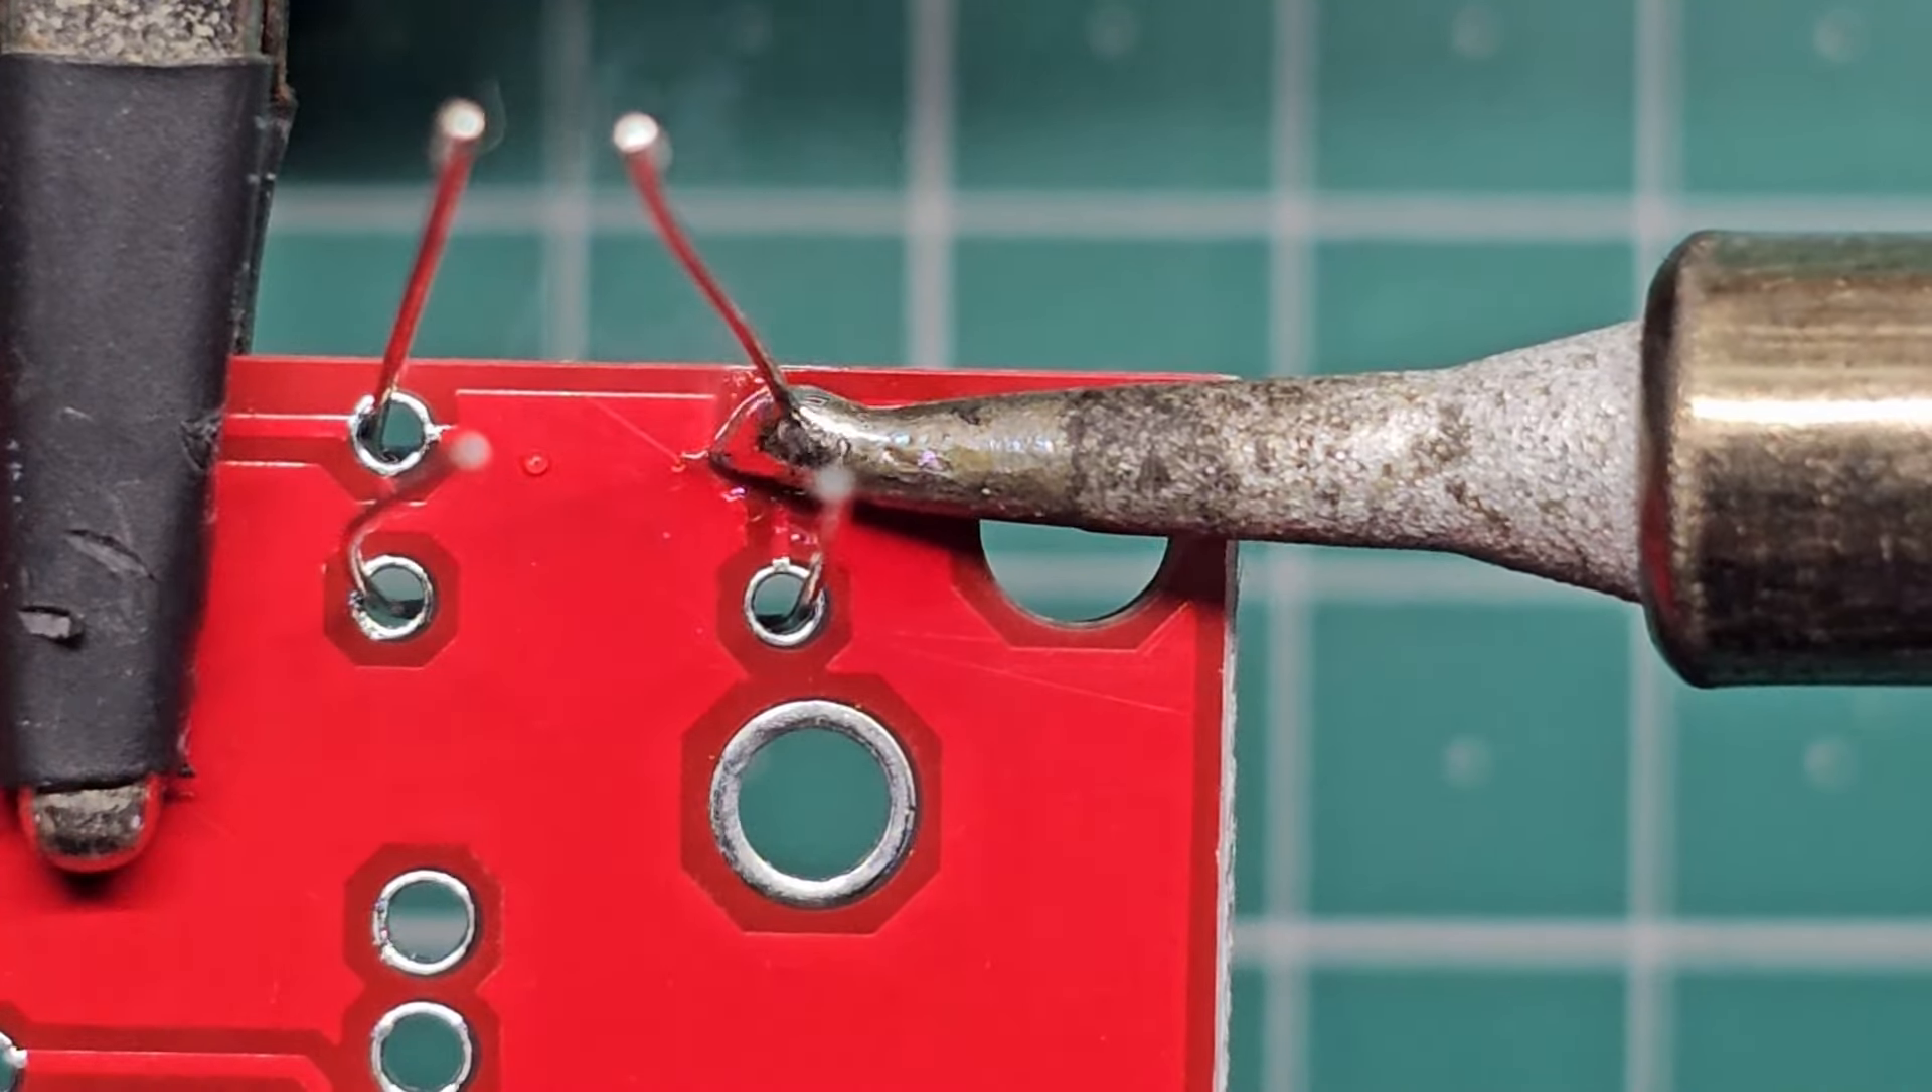As you can see, the holes for the leads of these components are way too big.